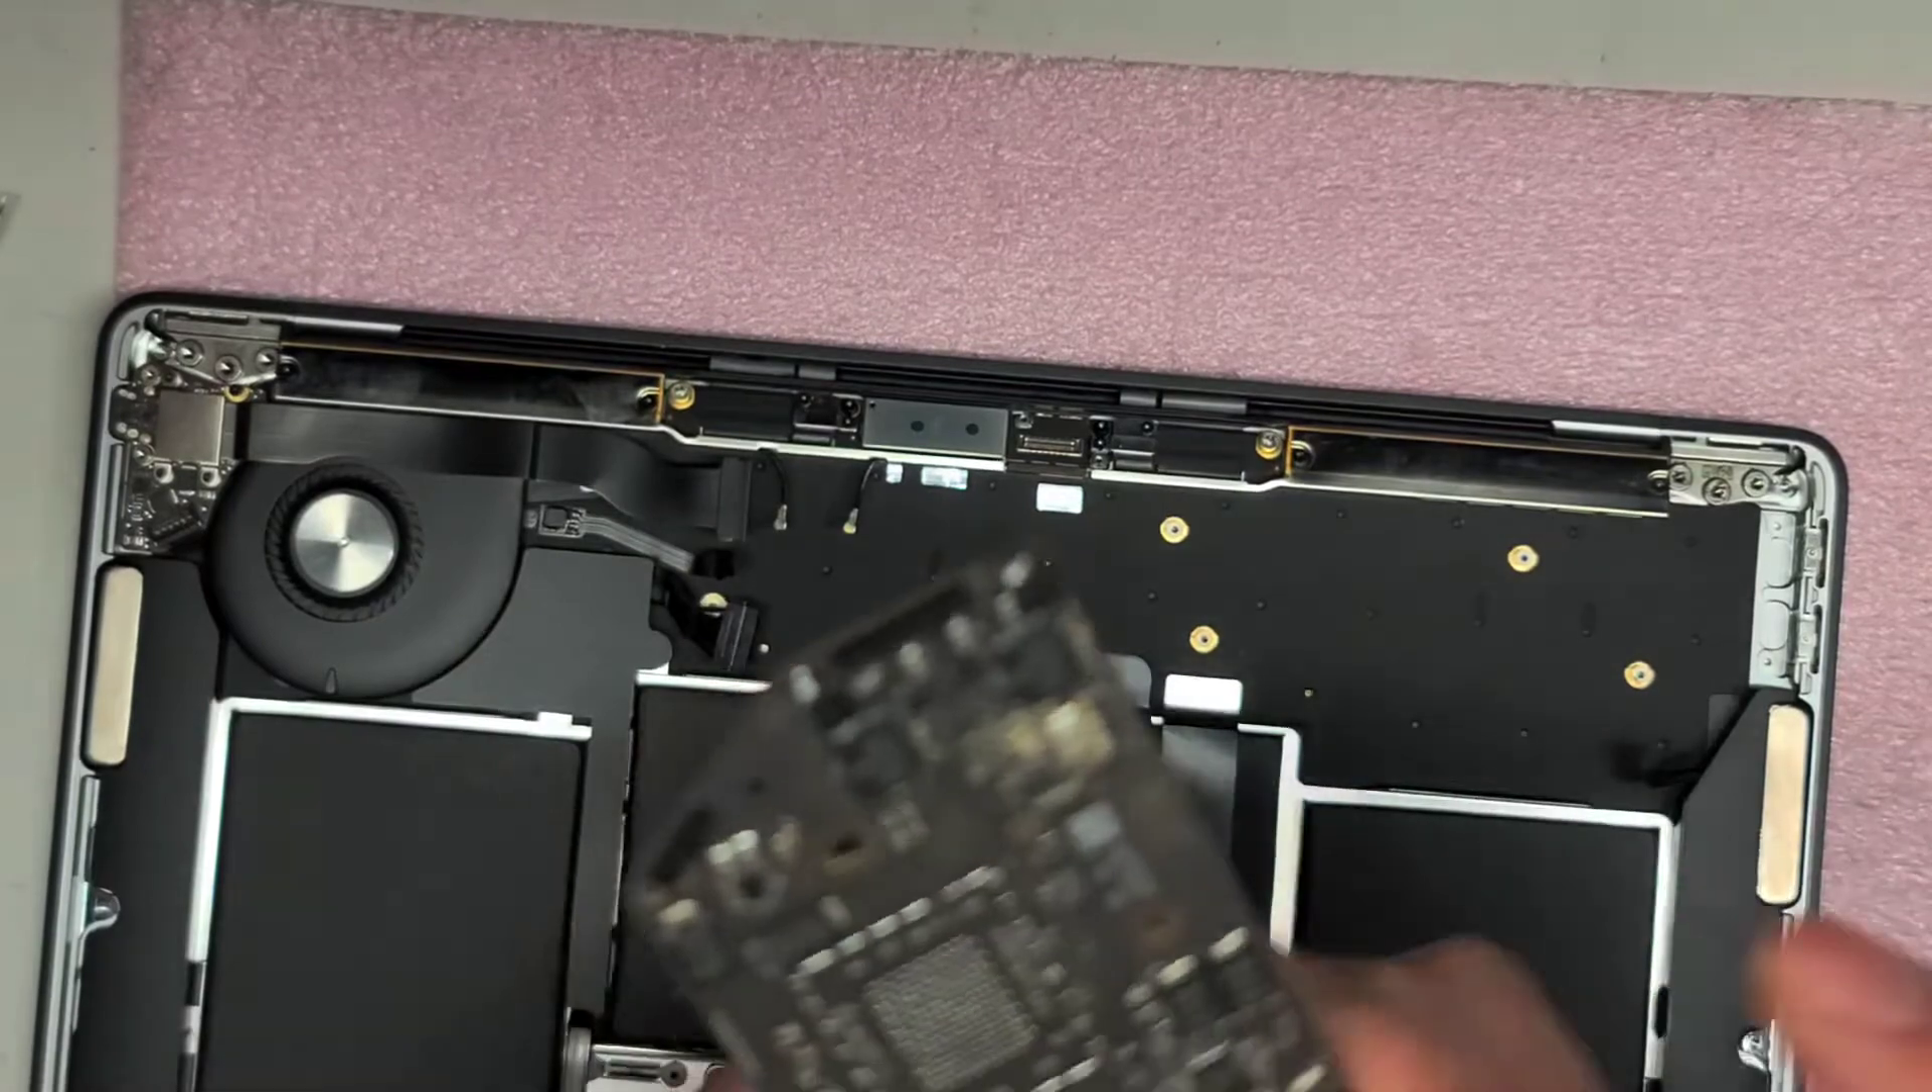And now we got the board out.